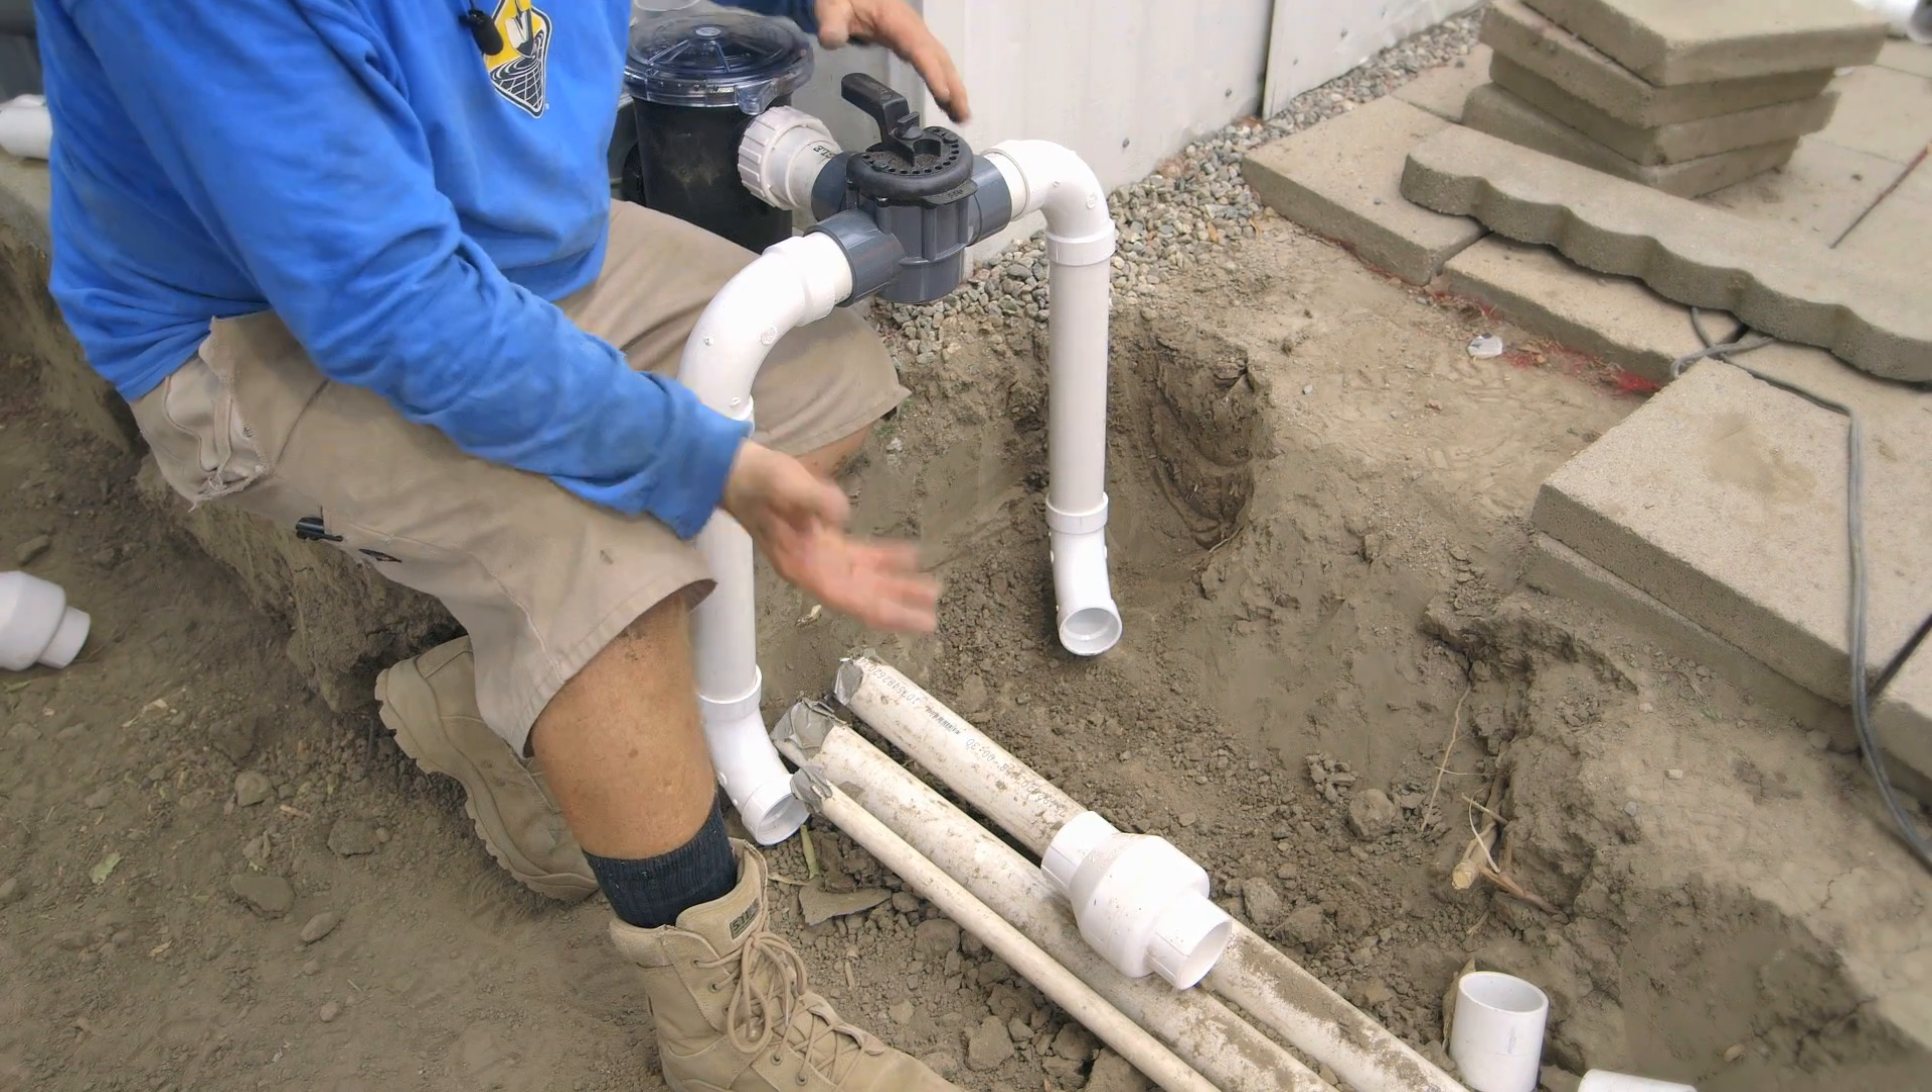All right, so I have my two pipes extended below grade.